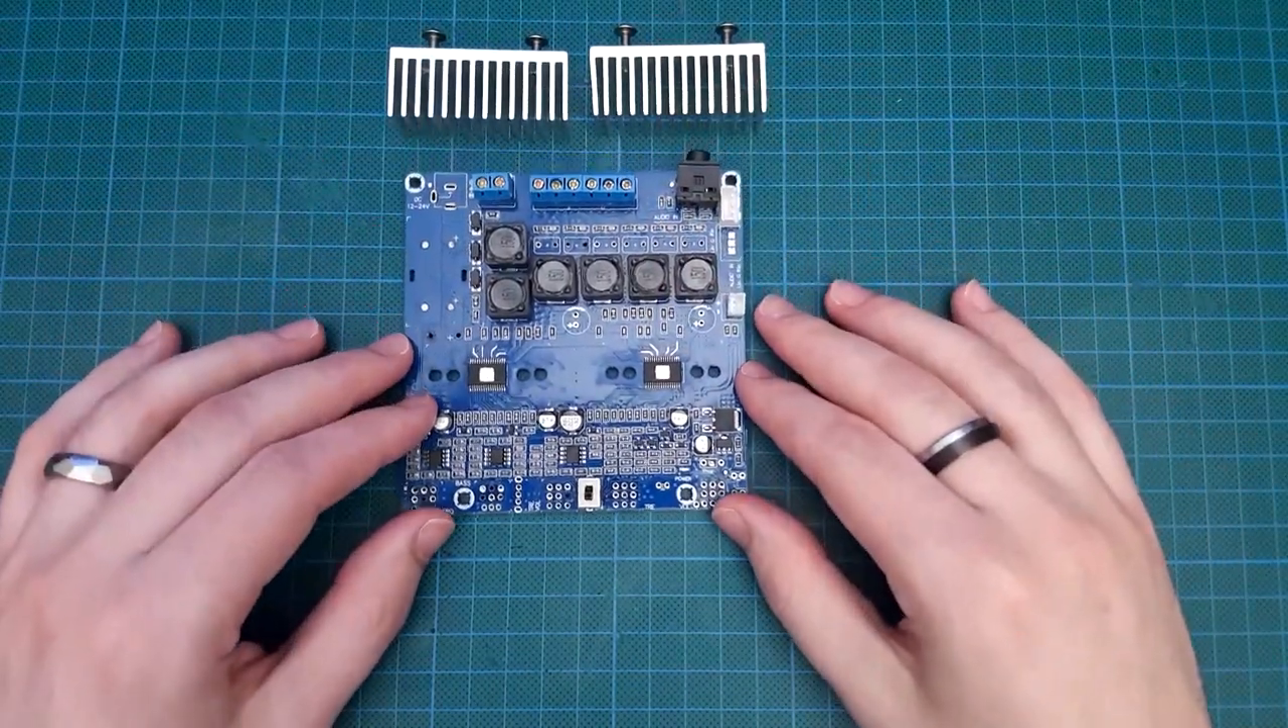You can see here the two heatsinks have been removed from the board there.